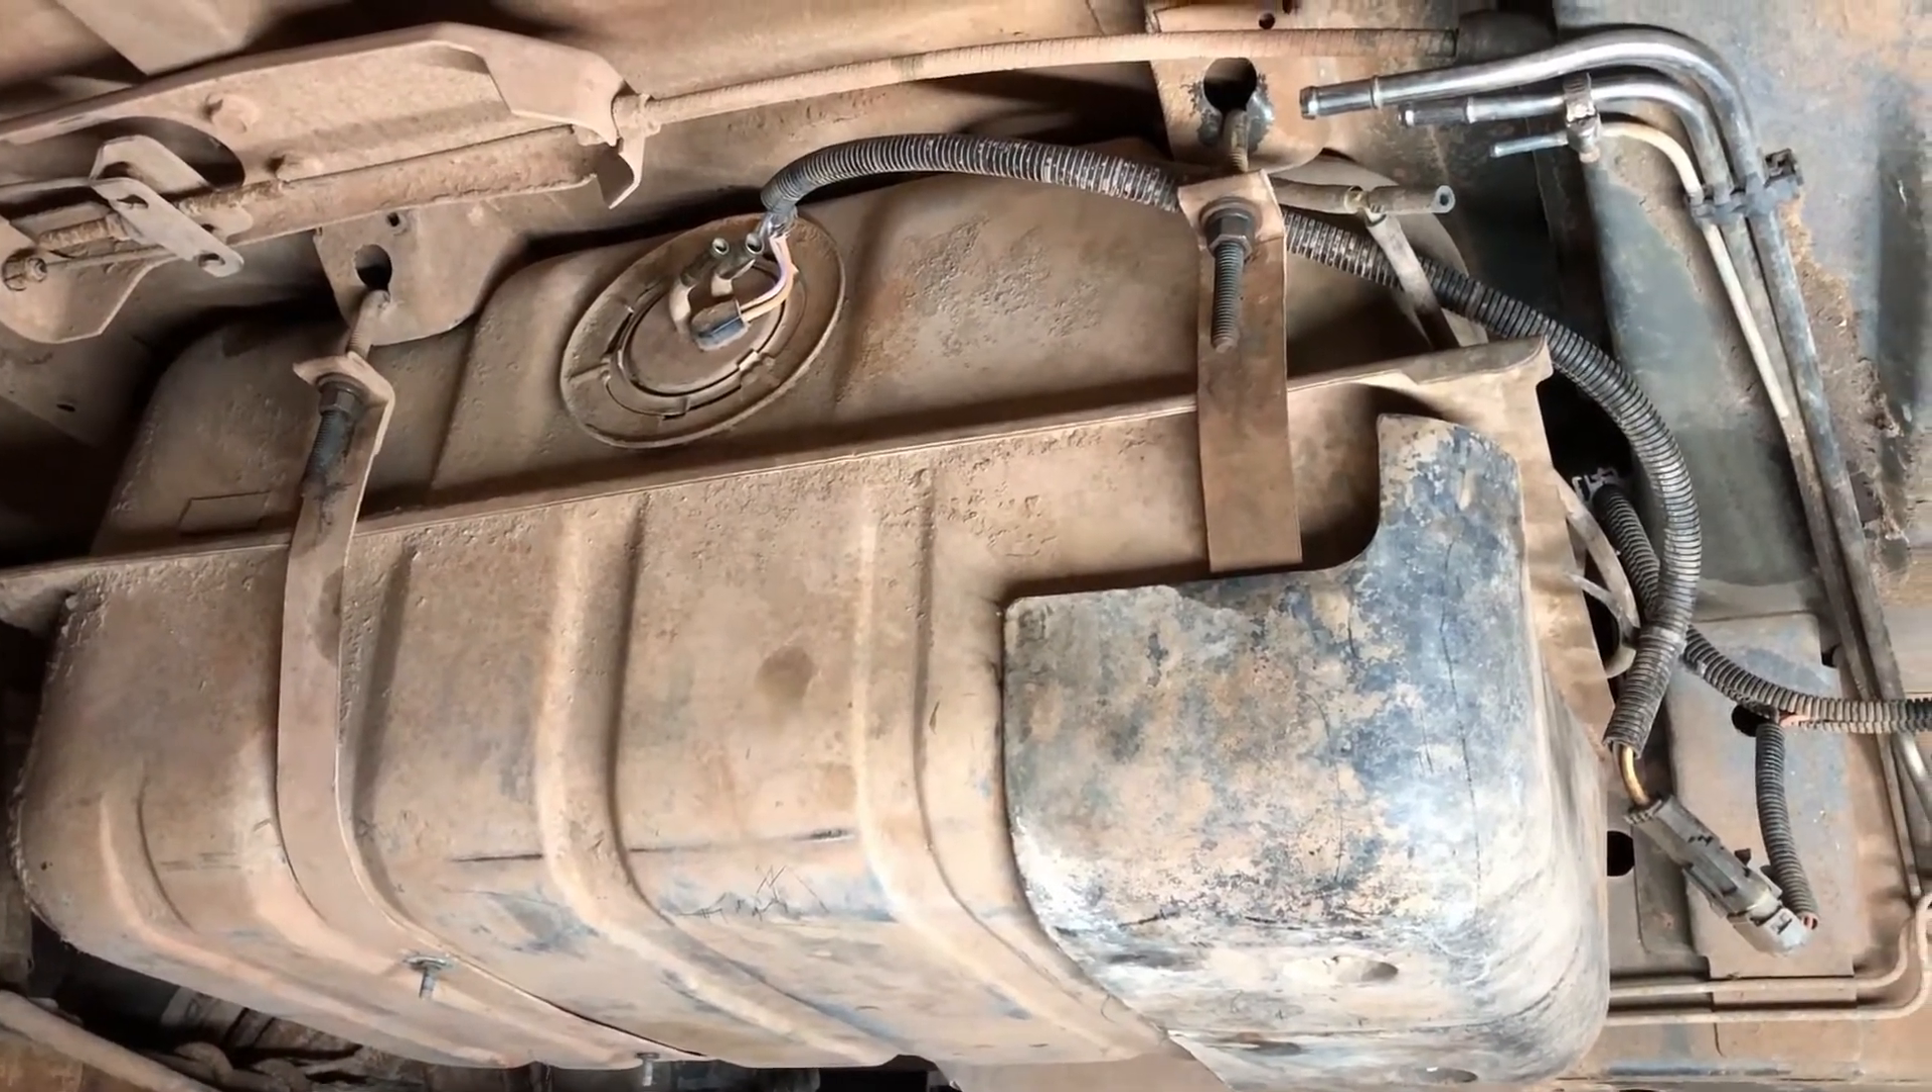So down underneath here, we've got the, uh, fuel sending unit installed in the fuel tank and we've got the fuel tank mounted back up in the truck.